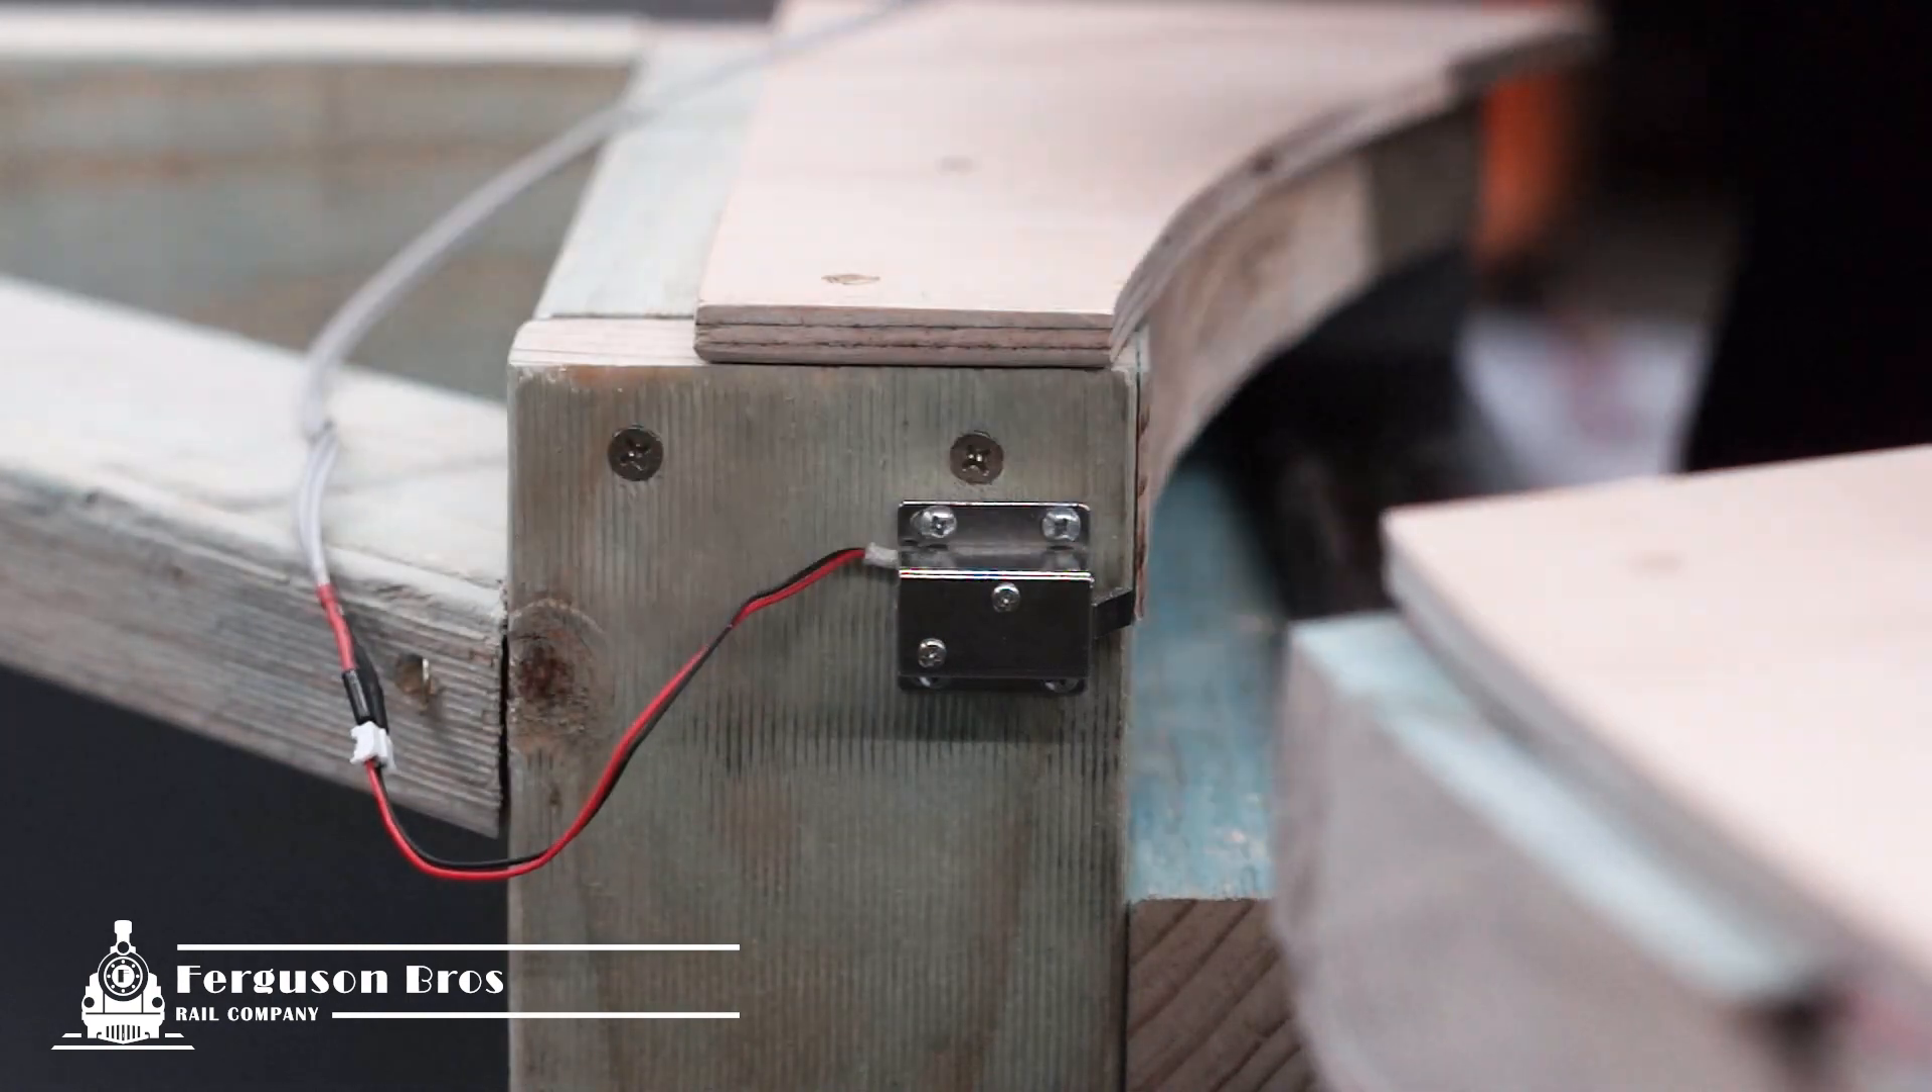When I close this now you can see the latch is installed.